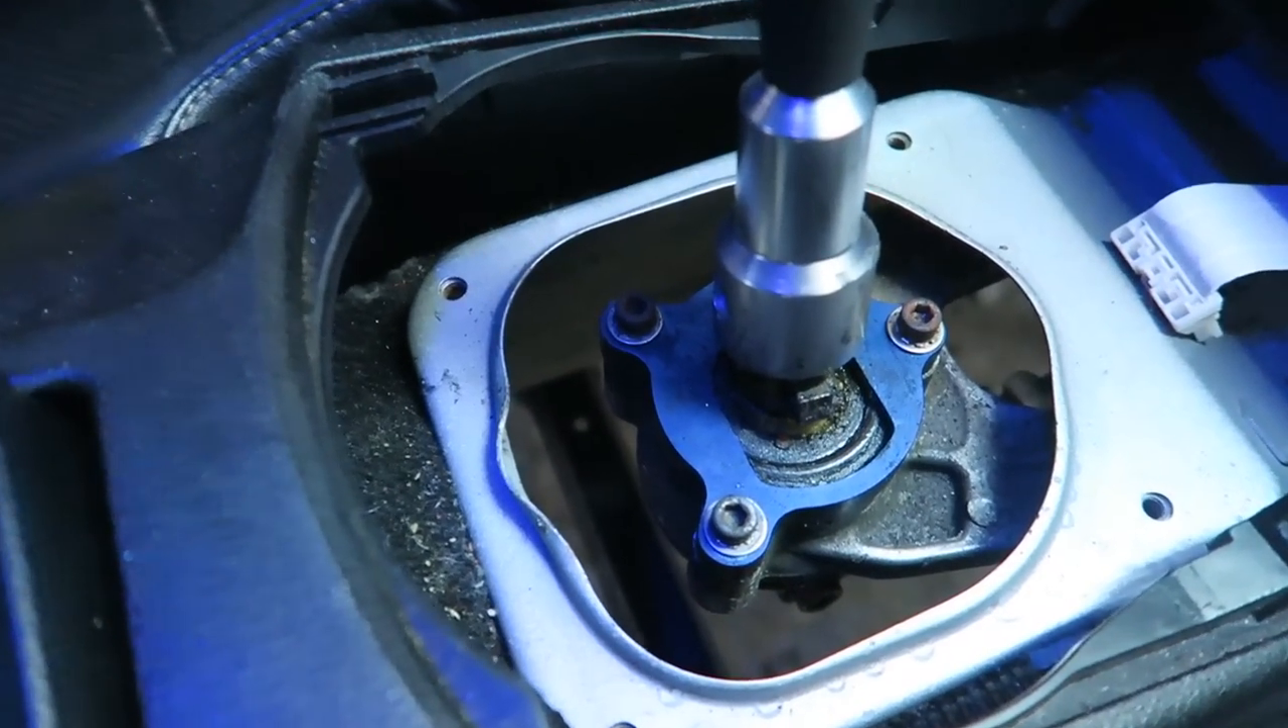Up here i got the shifter all back in.